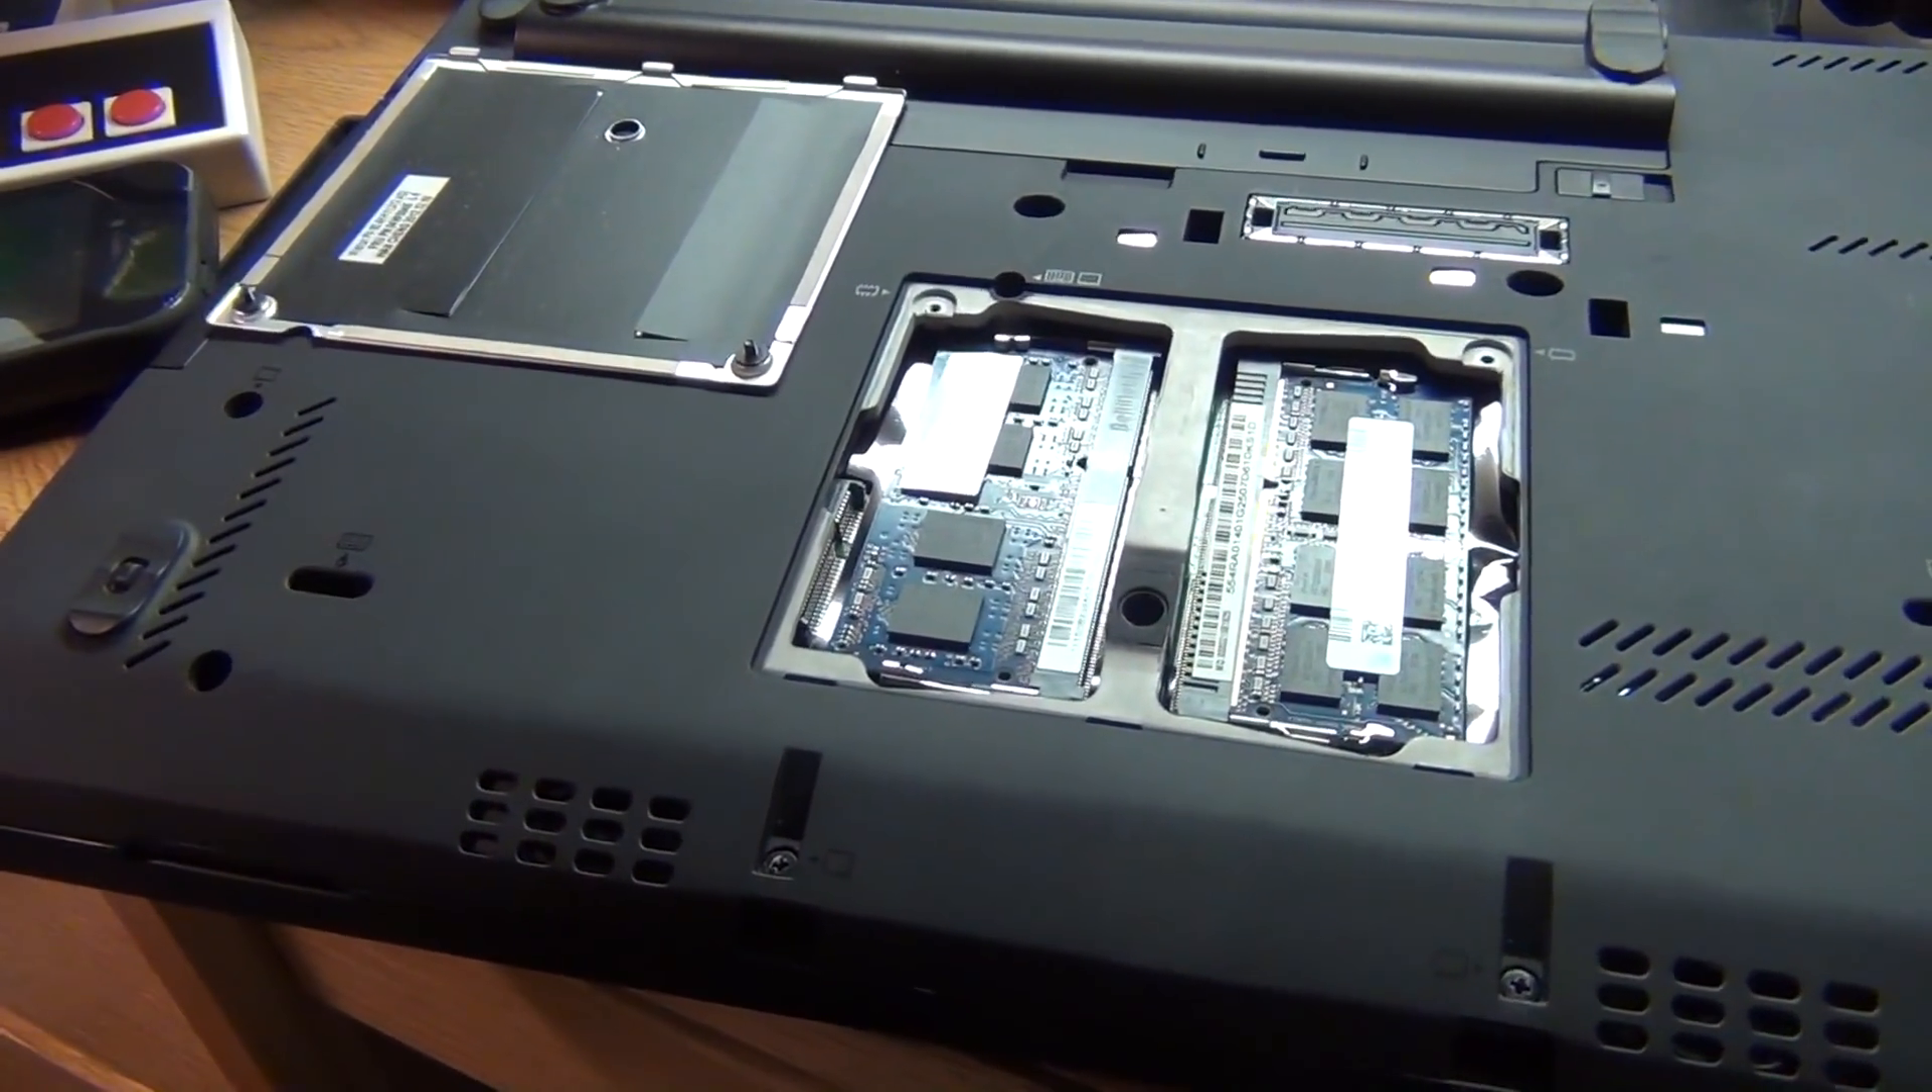Okay, so without any trouble really, now we have two four gigabyte sticks installed for a total of eight gigabytes.